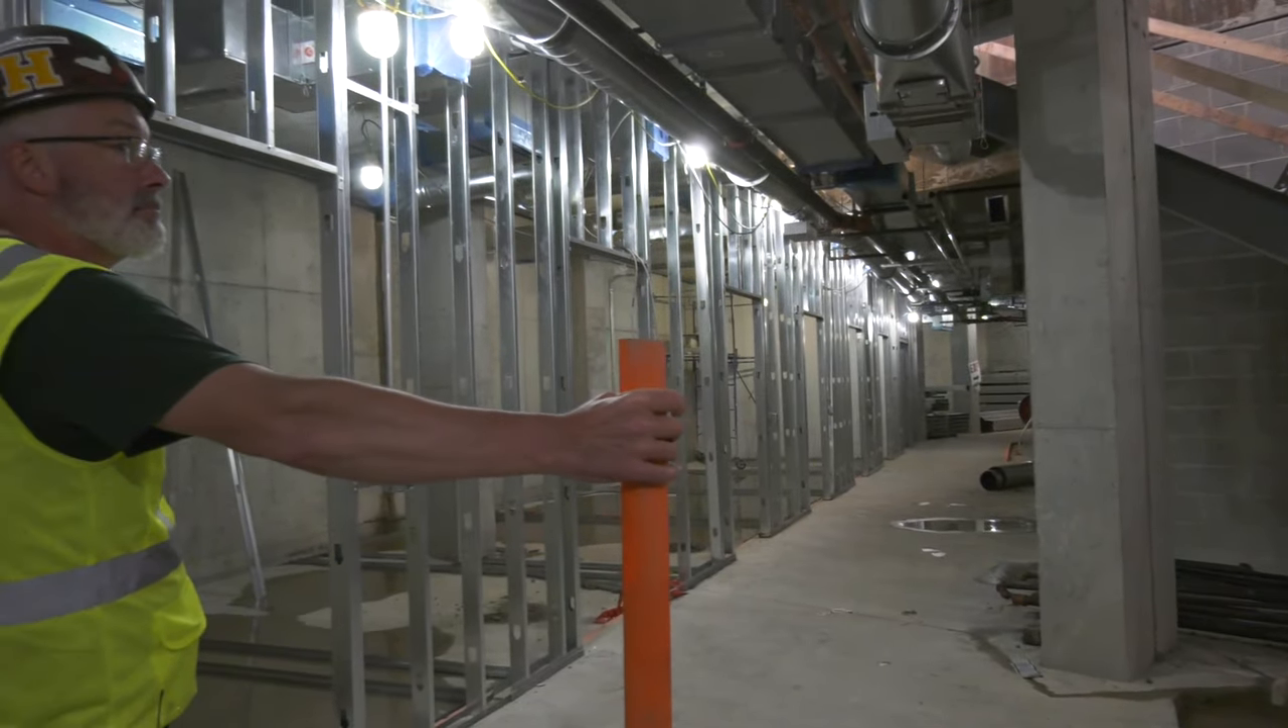We've got most of the non-masonry enclosed practice rooms enclosed with metal stud.